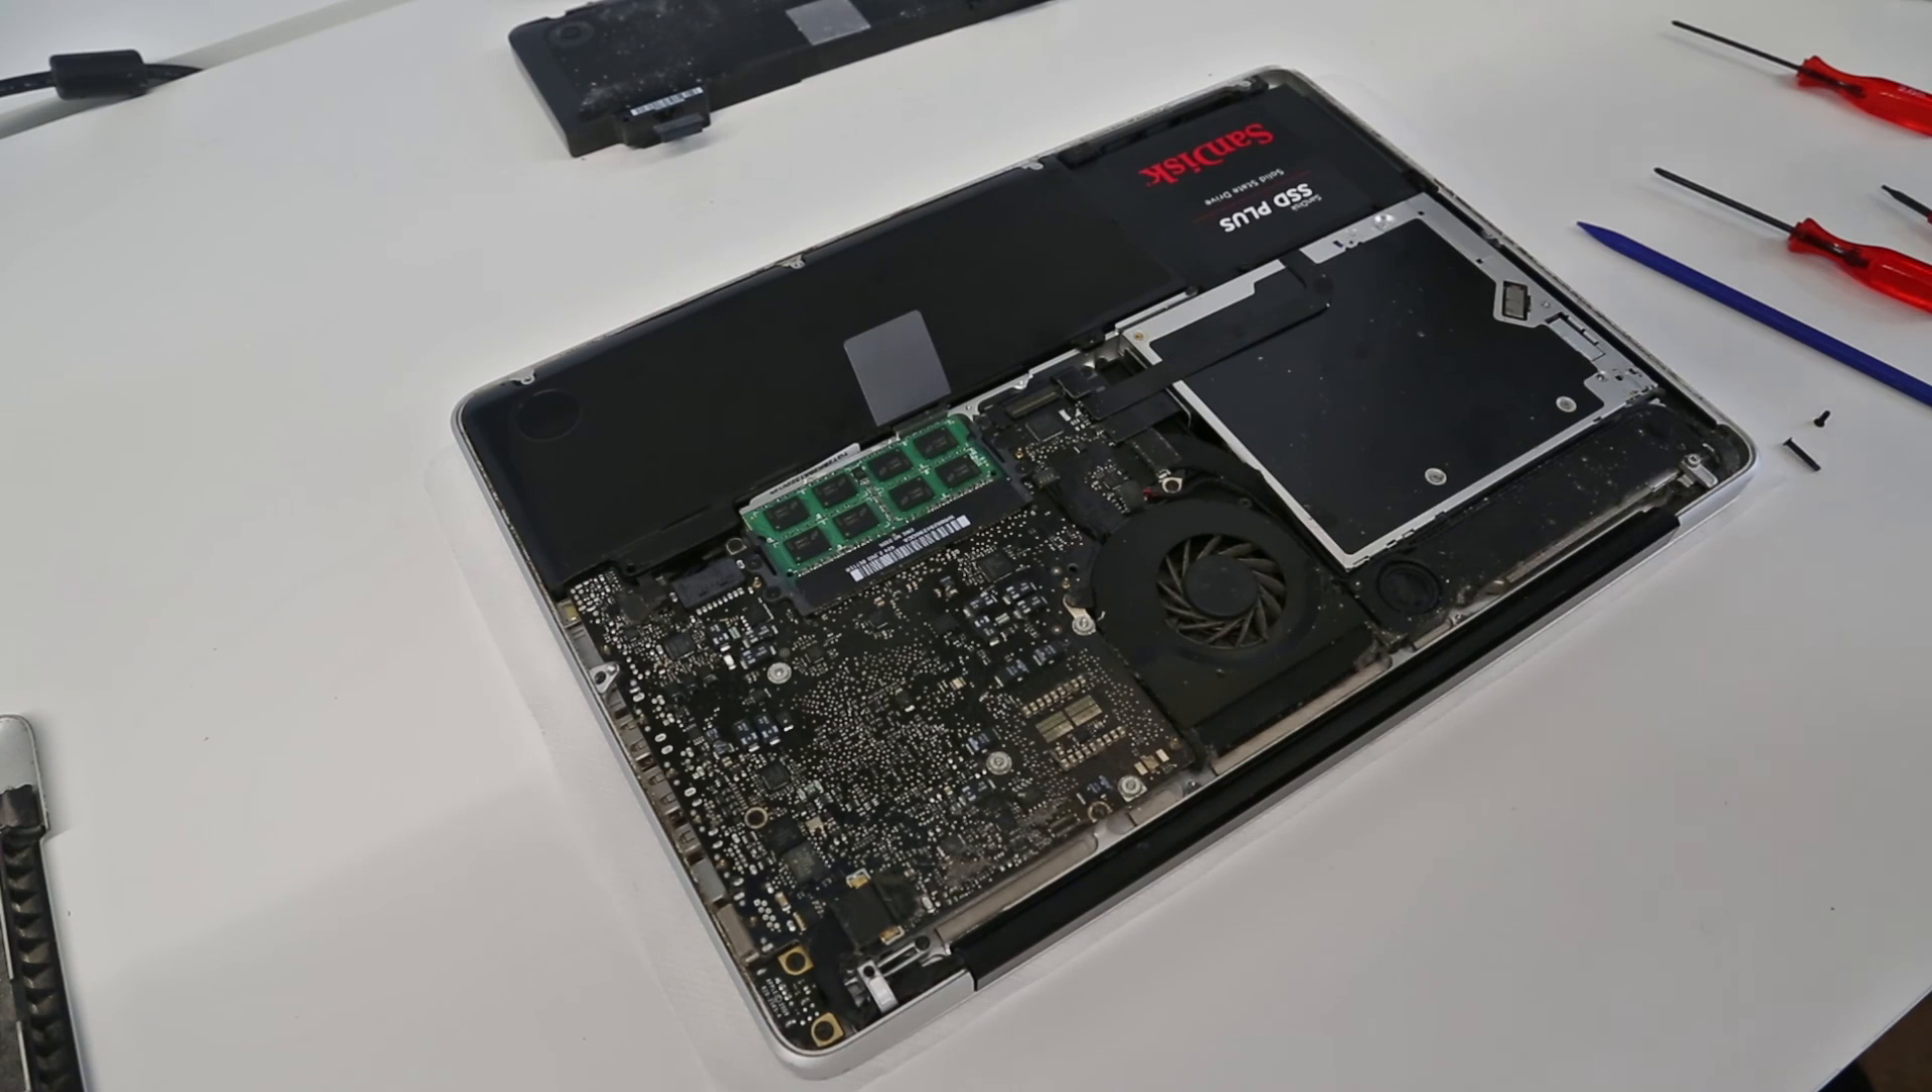So slot that in place and and reconnect that cable there and there we go we have our SSD fitted and our new battery.